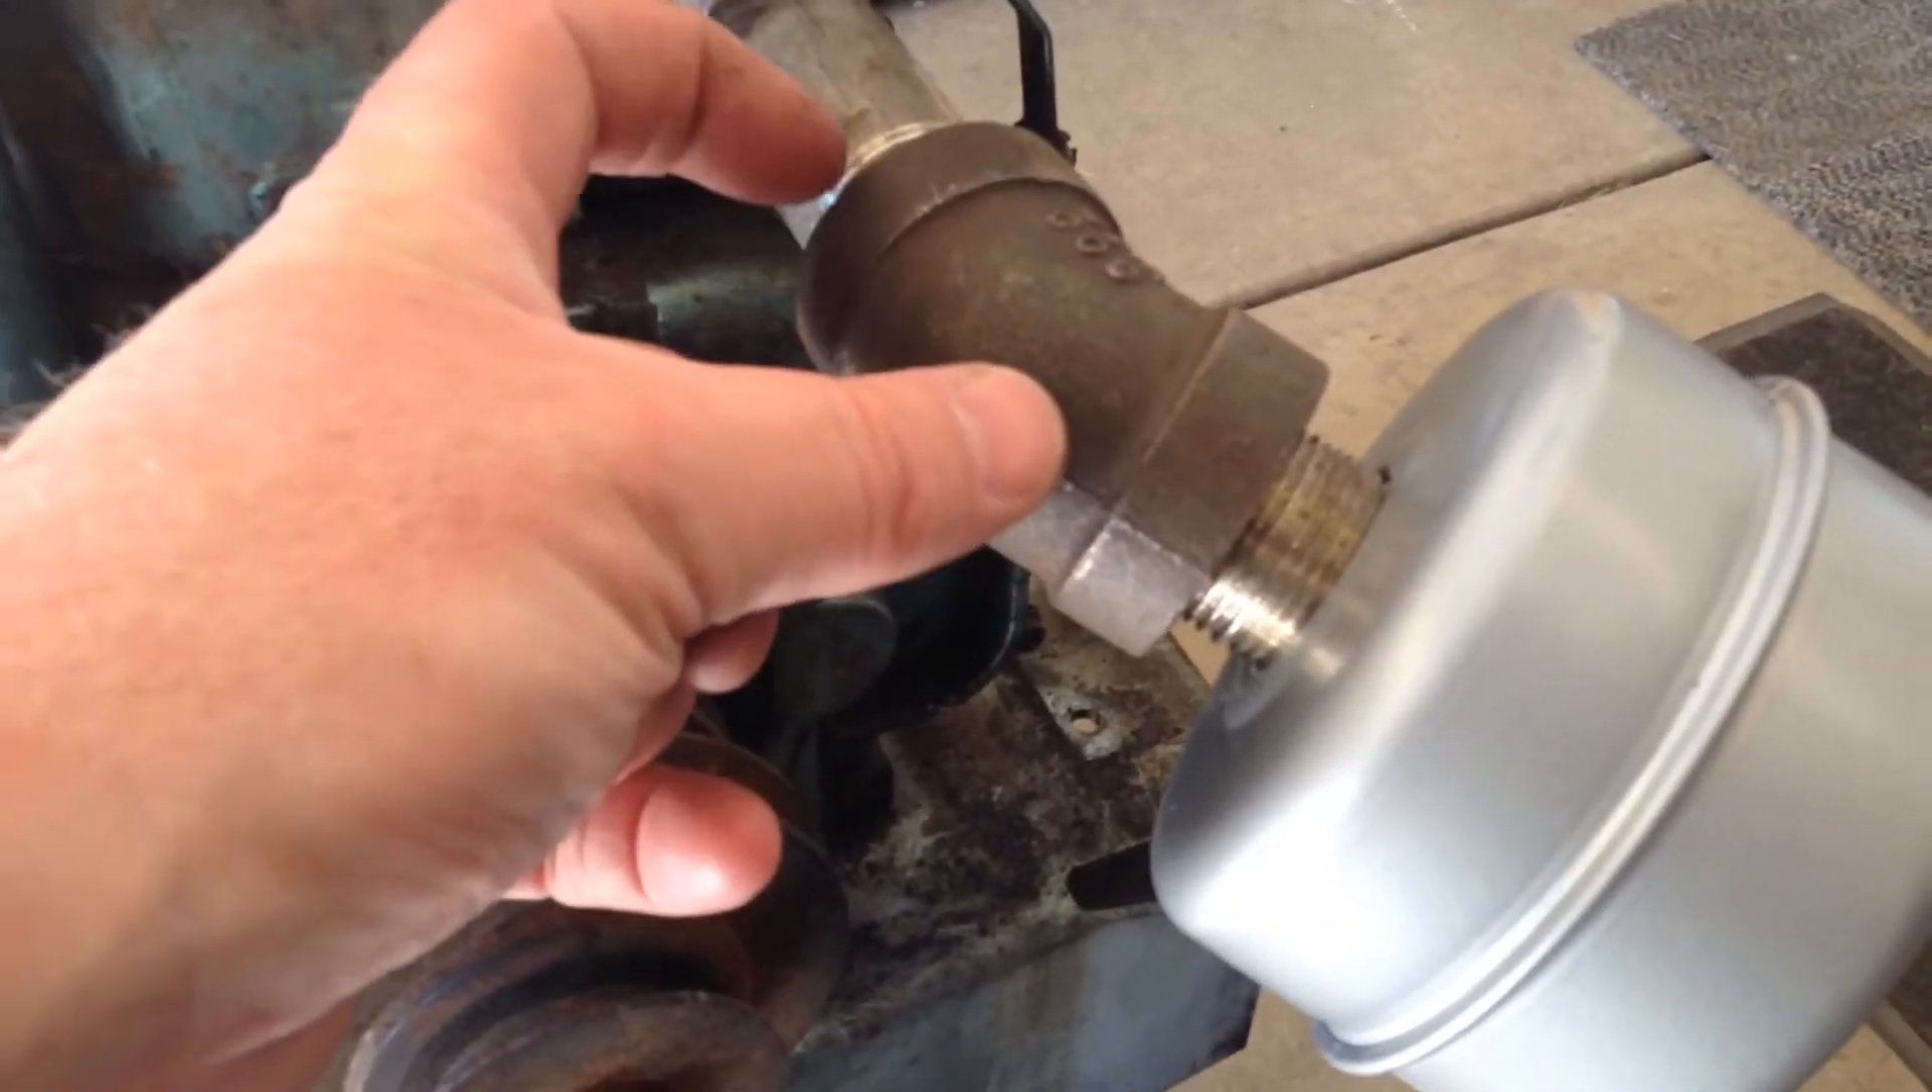Got my new muffler on here.